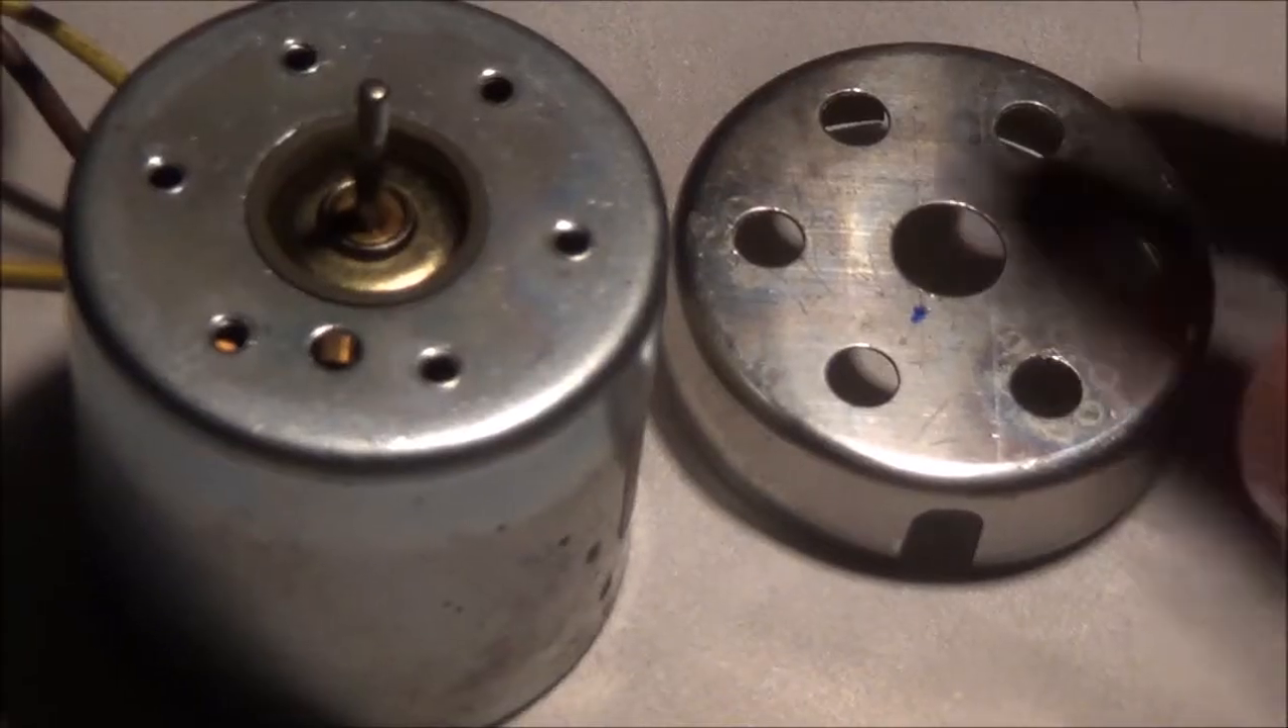So that cover plate came off easy enough and it looks like this here's got to be in a certain position.